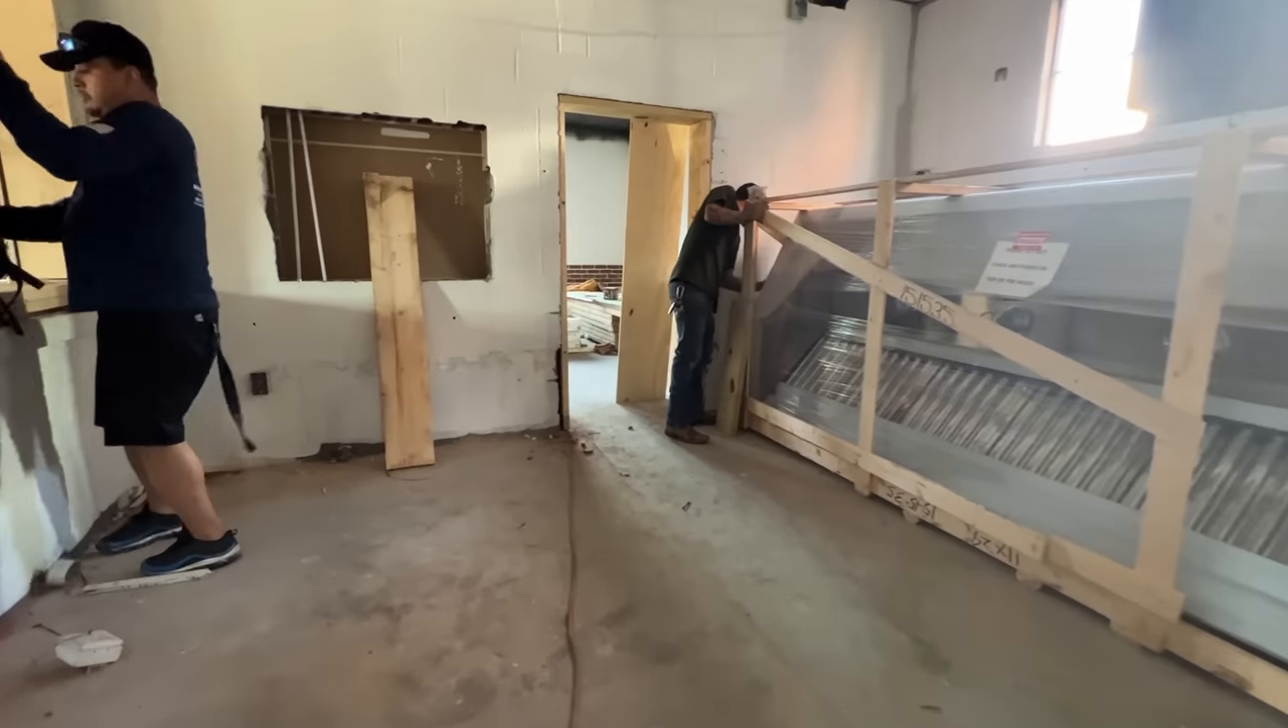One of the last pieces that is really holding us up has been this huge commercial kitchen hood that we somehow managed to get in here and now it needs to get installed professionally.